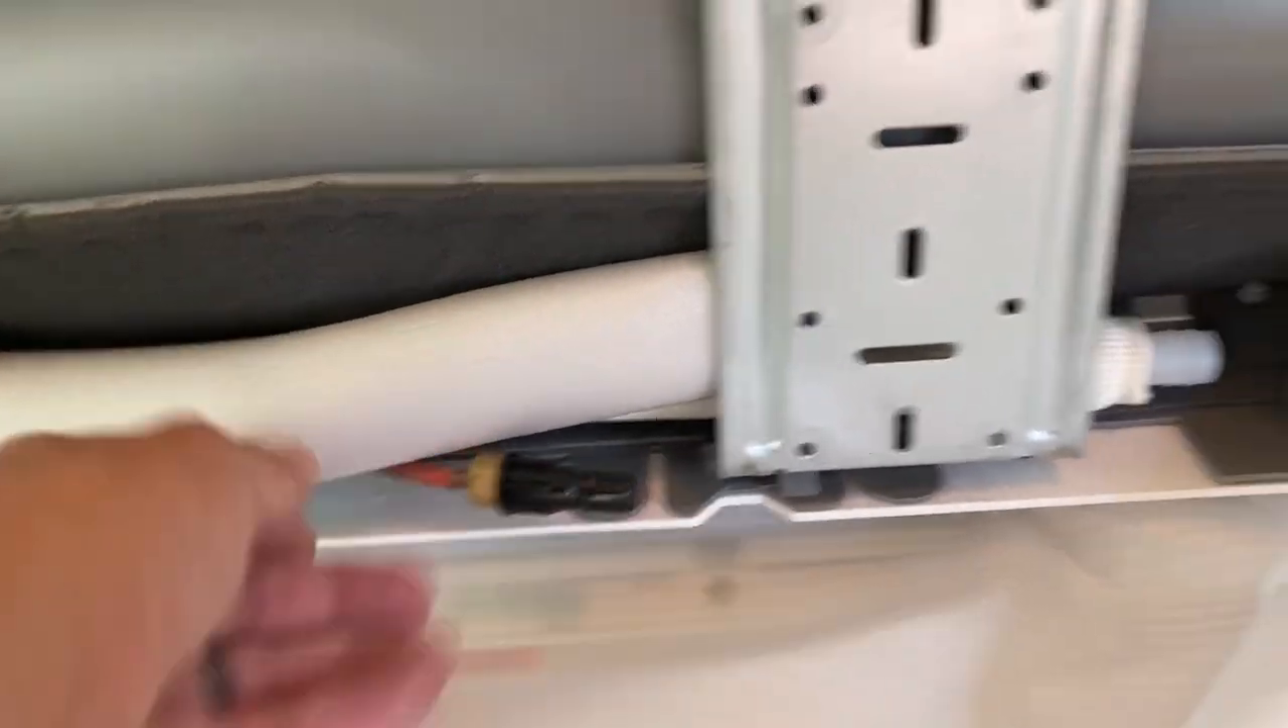So the back of this you can see the line sets in here I haven't taken anything off yet to pull those out.